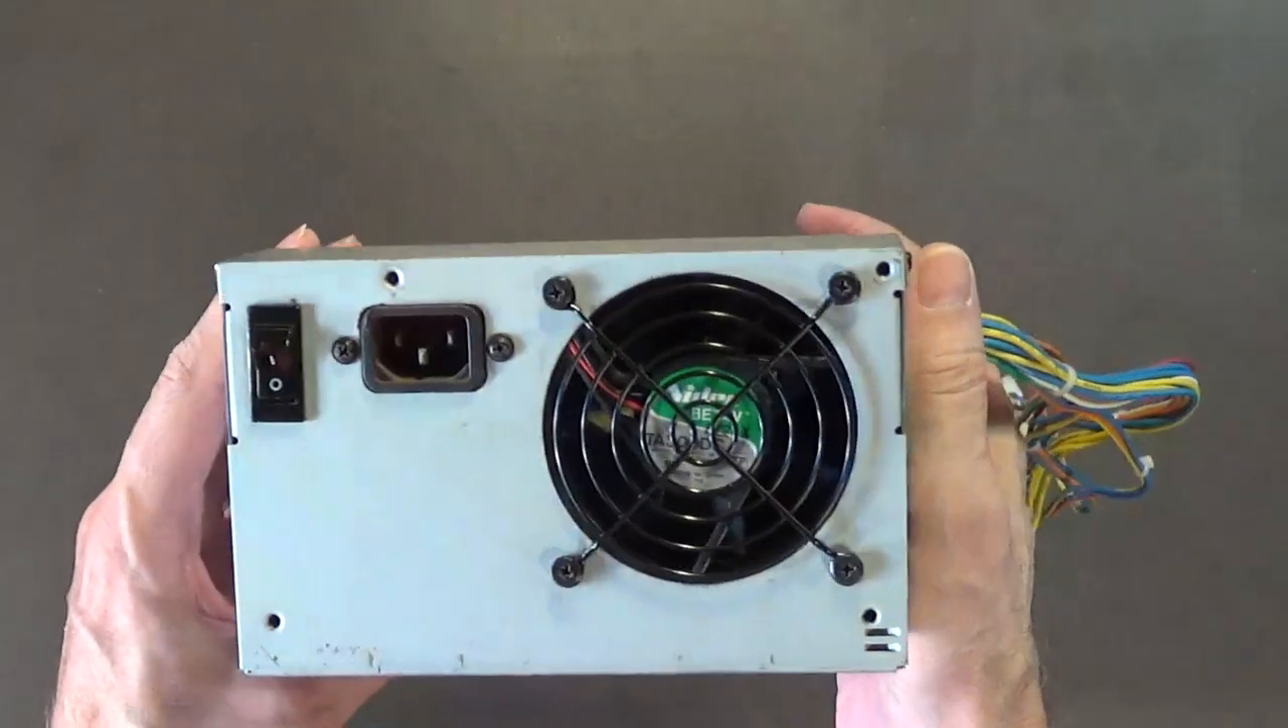You can see that the new fan guard looks really nice the fan is in there really nice yeah looks pretty good.